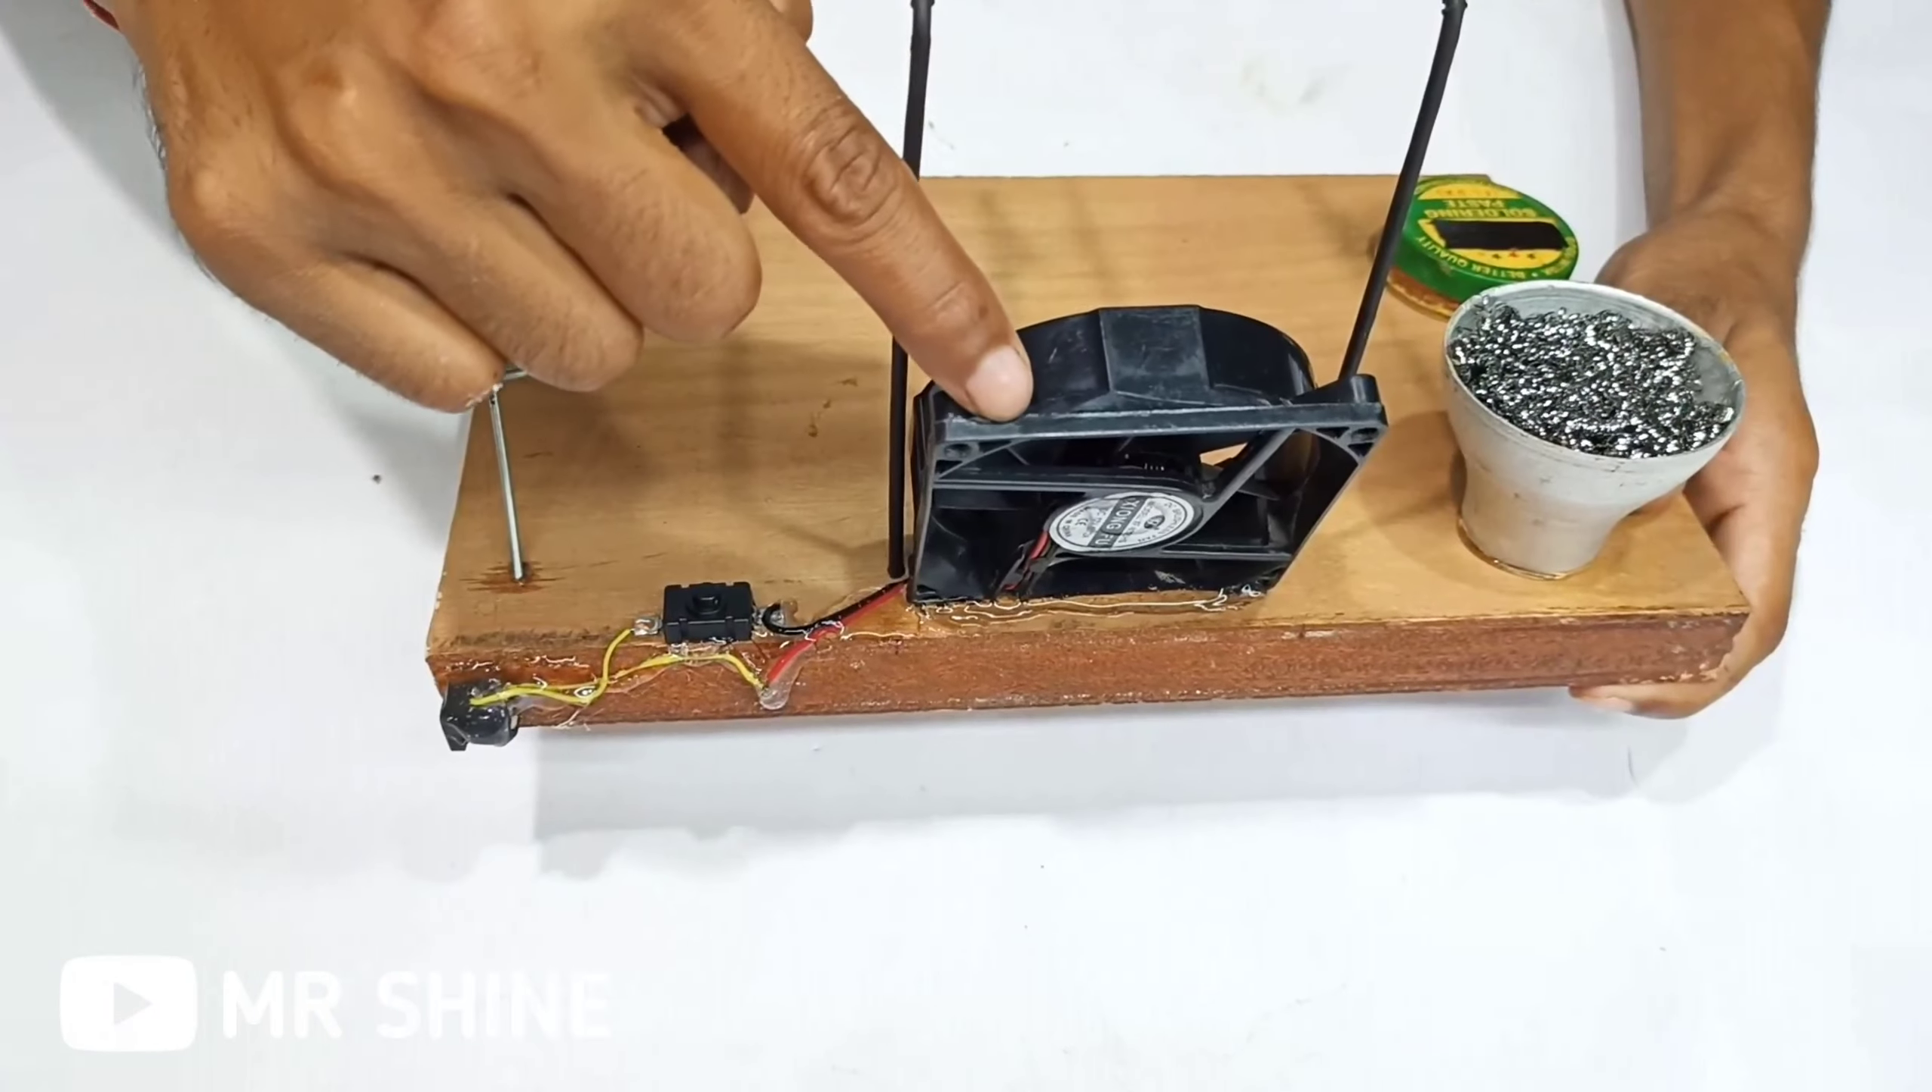तो फैन को मैंने यहां पर लगा दिया है।